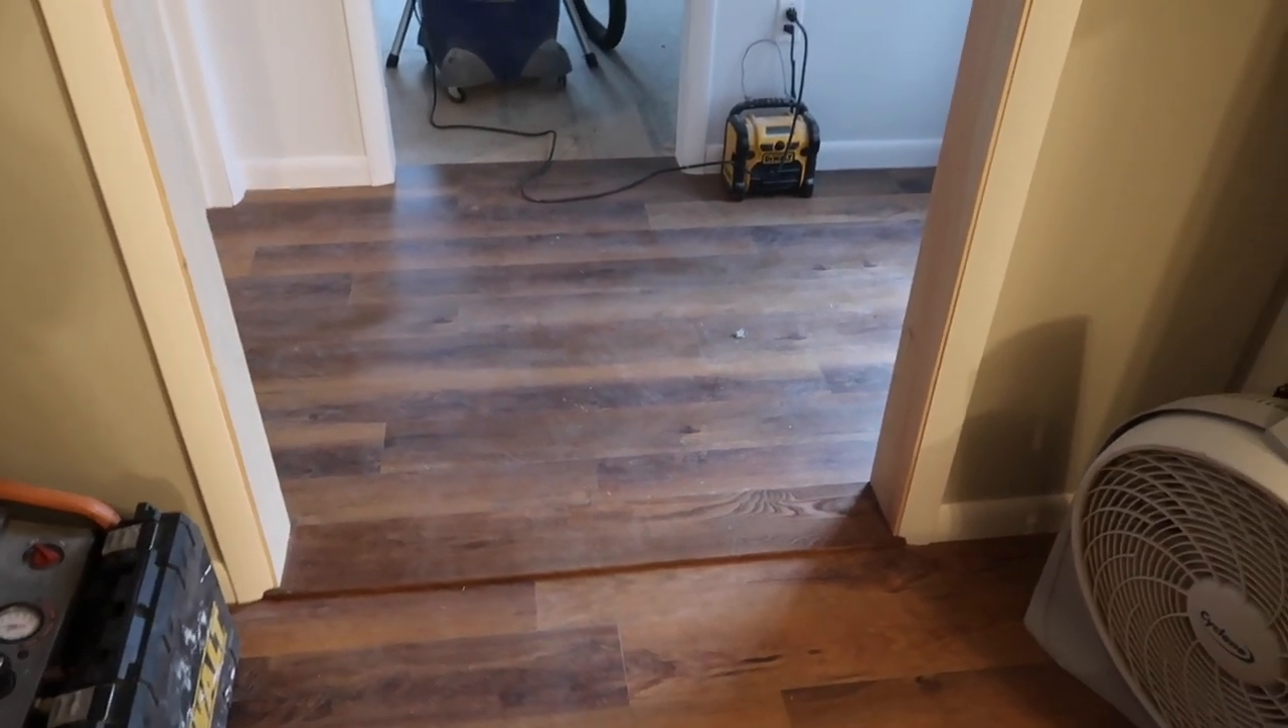We did get the floor in so this is the transition strip that Ryan made and then the floor just goes all throughout.